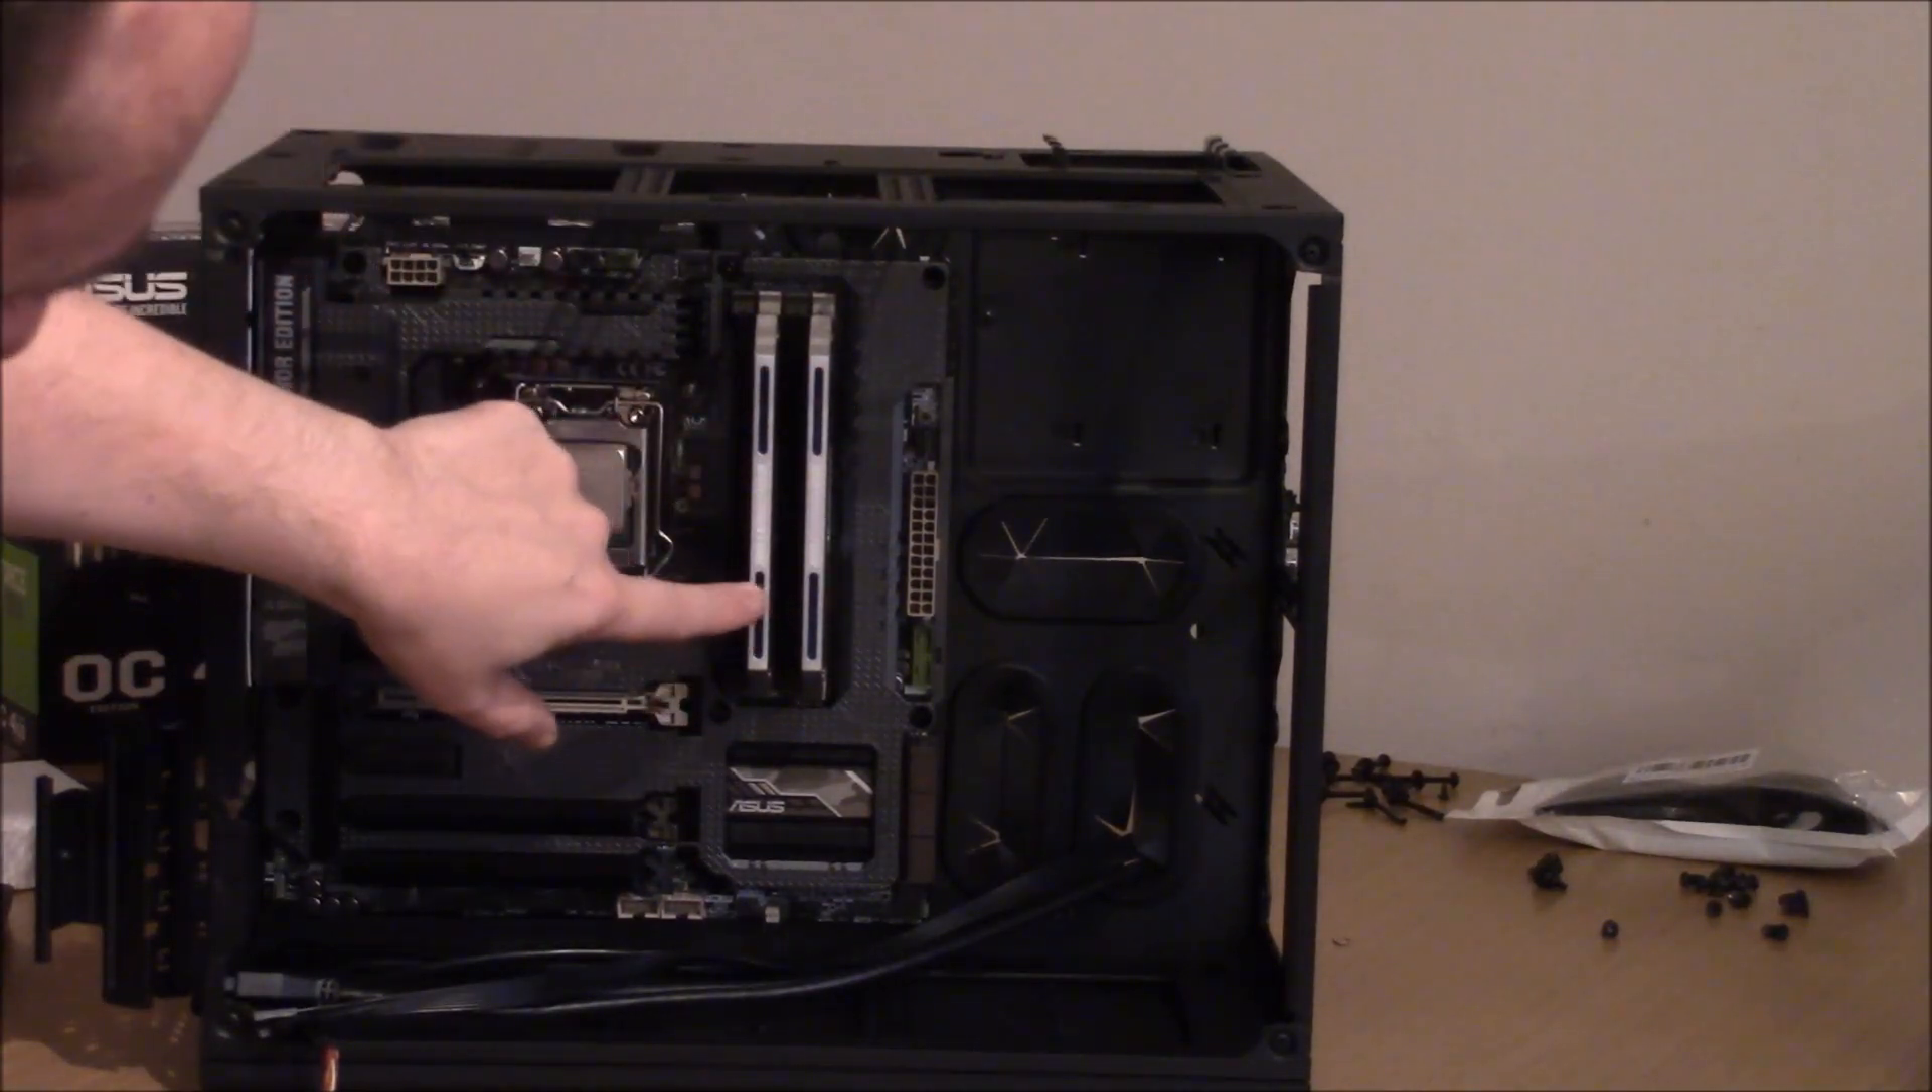So we've got the motherboard in place now. And we've got the ram in.